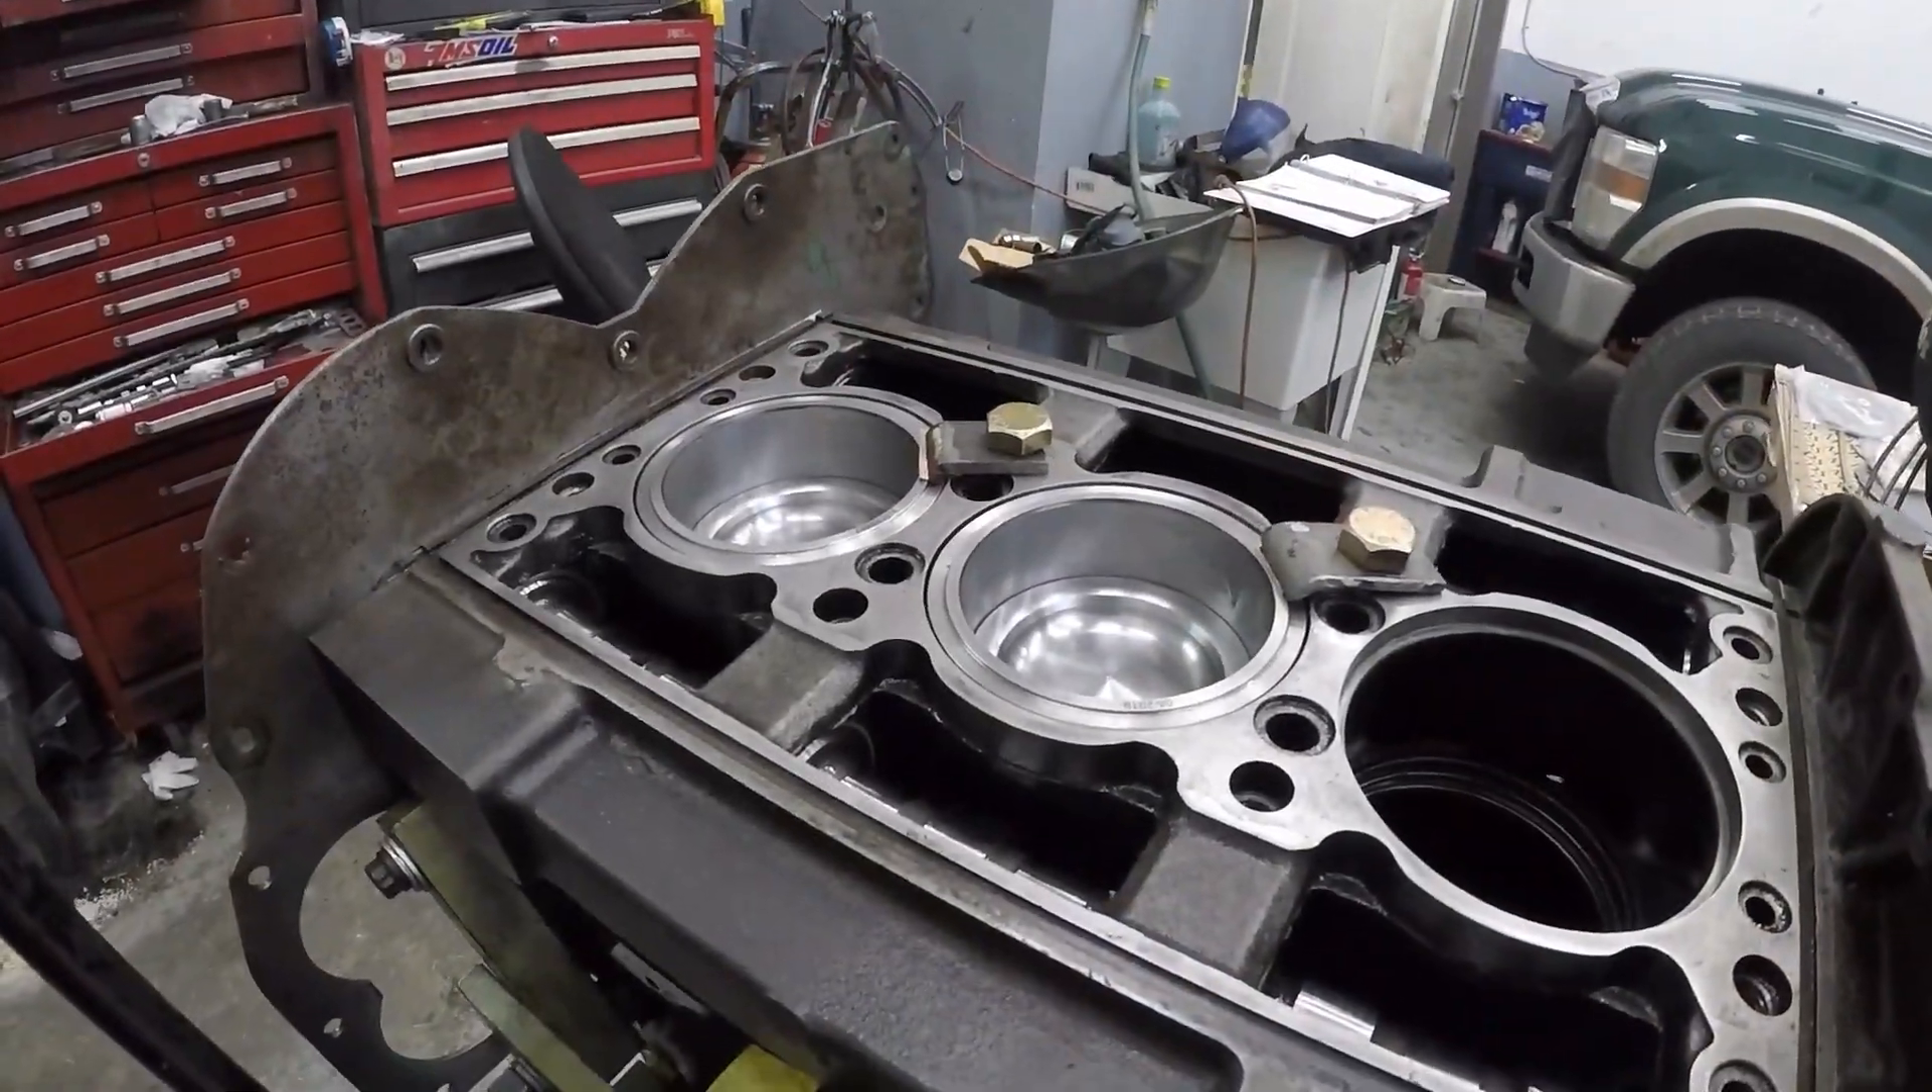Well I've got the liners in, two of the liners and we'll put the third one in.